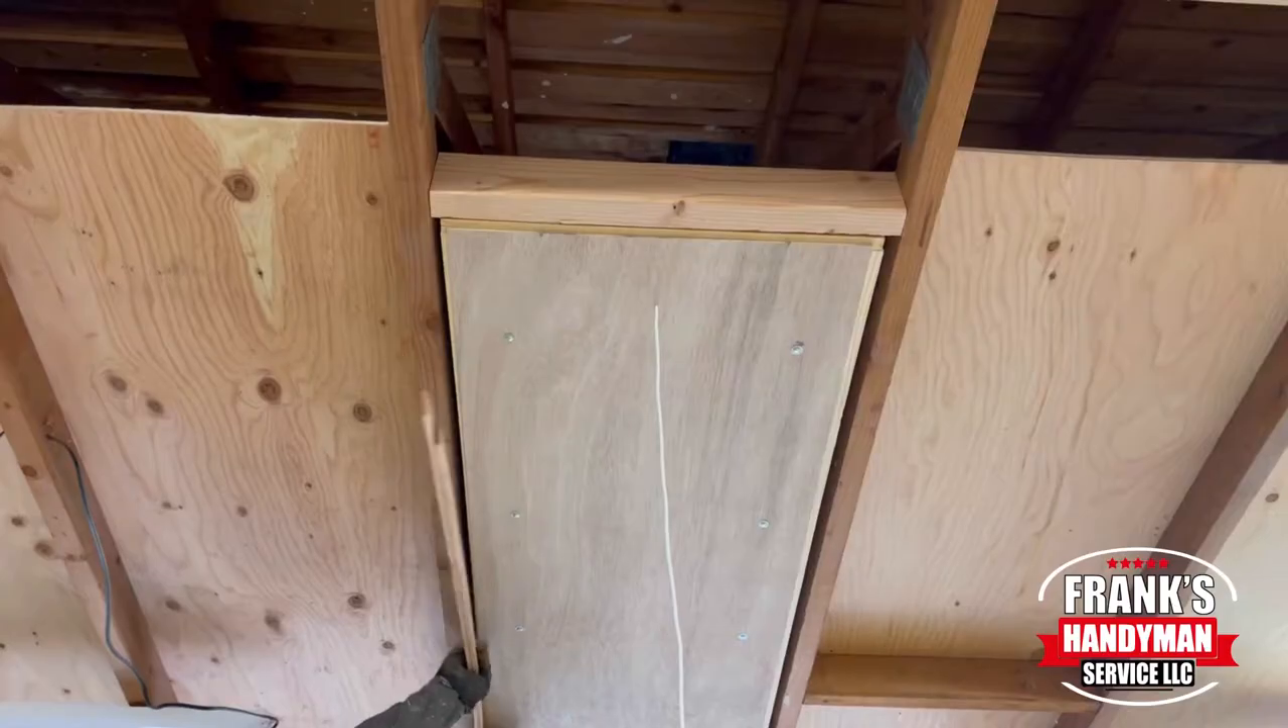We have a couple of long sections of shims that we're just going to put in this gap that's between the framing and the ladder.